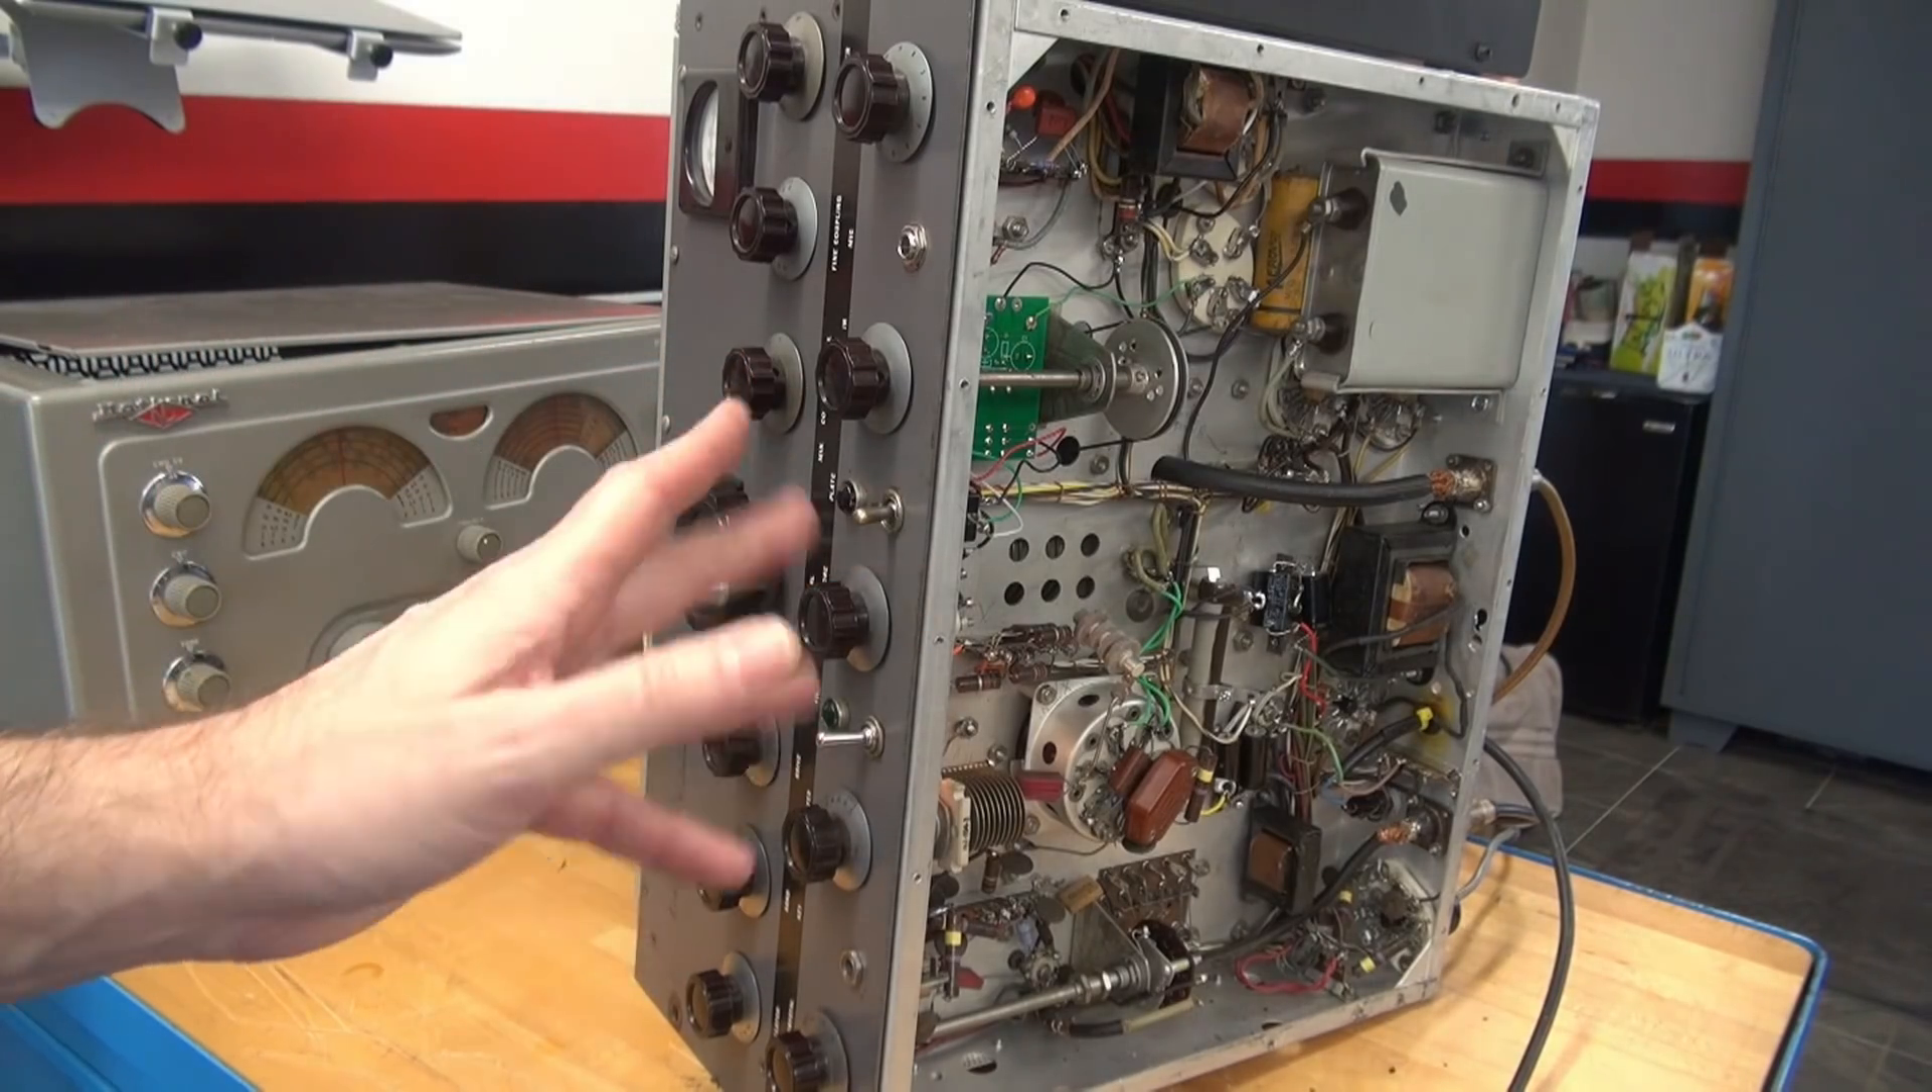I don't have the bottom cover installed.